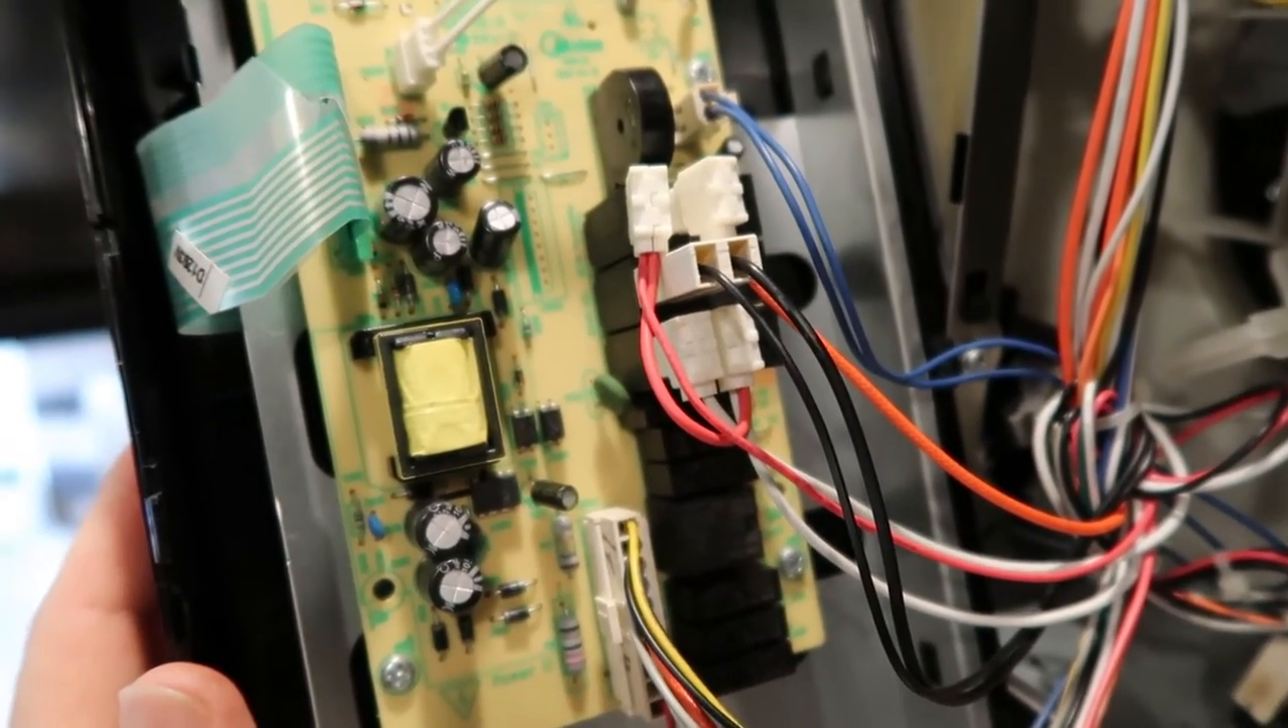So you can see we've got some plugs and some wiring that we need to unplug to get our switch panel, our control panel off.